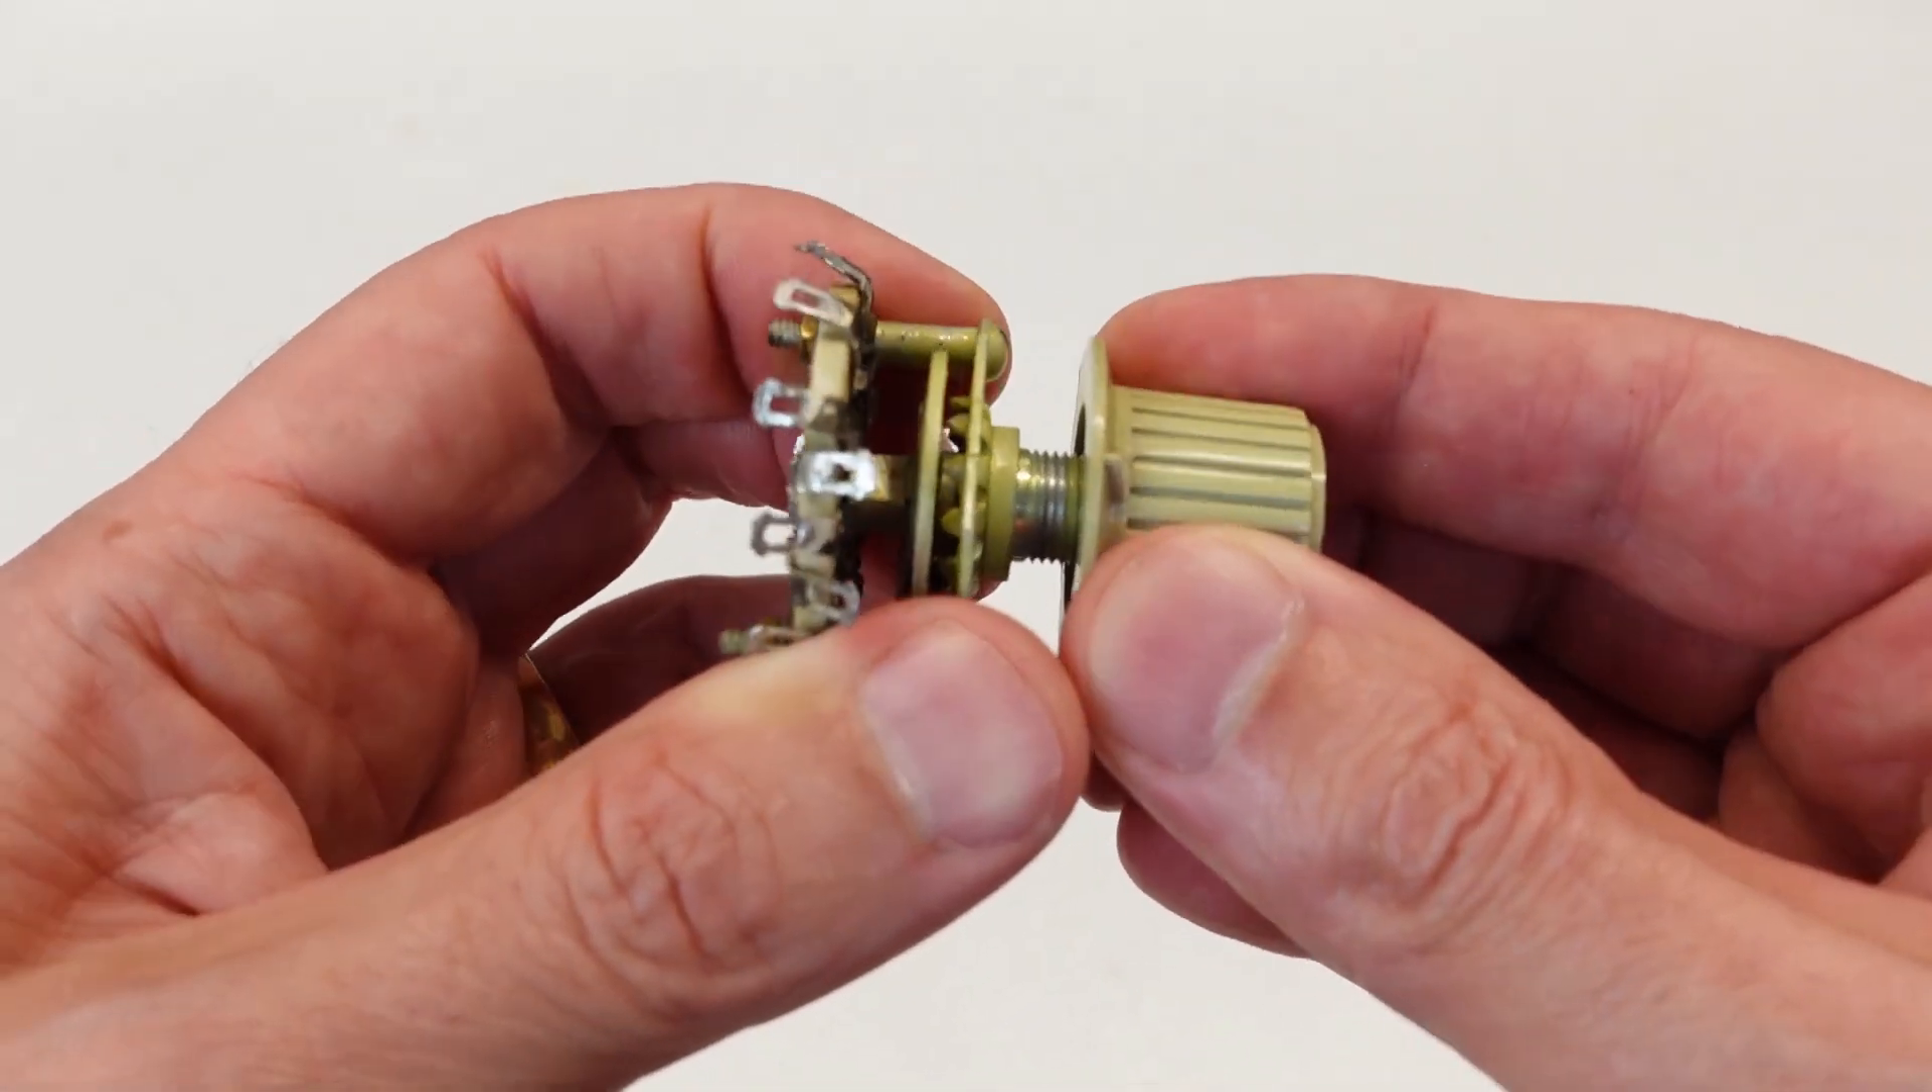Normally, this is assembled at the end of a long tuning shaft, but here I've just attached one of the knobs to it.